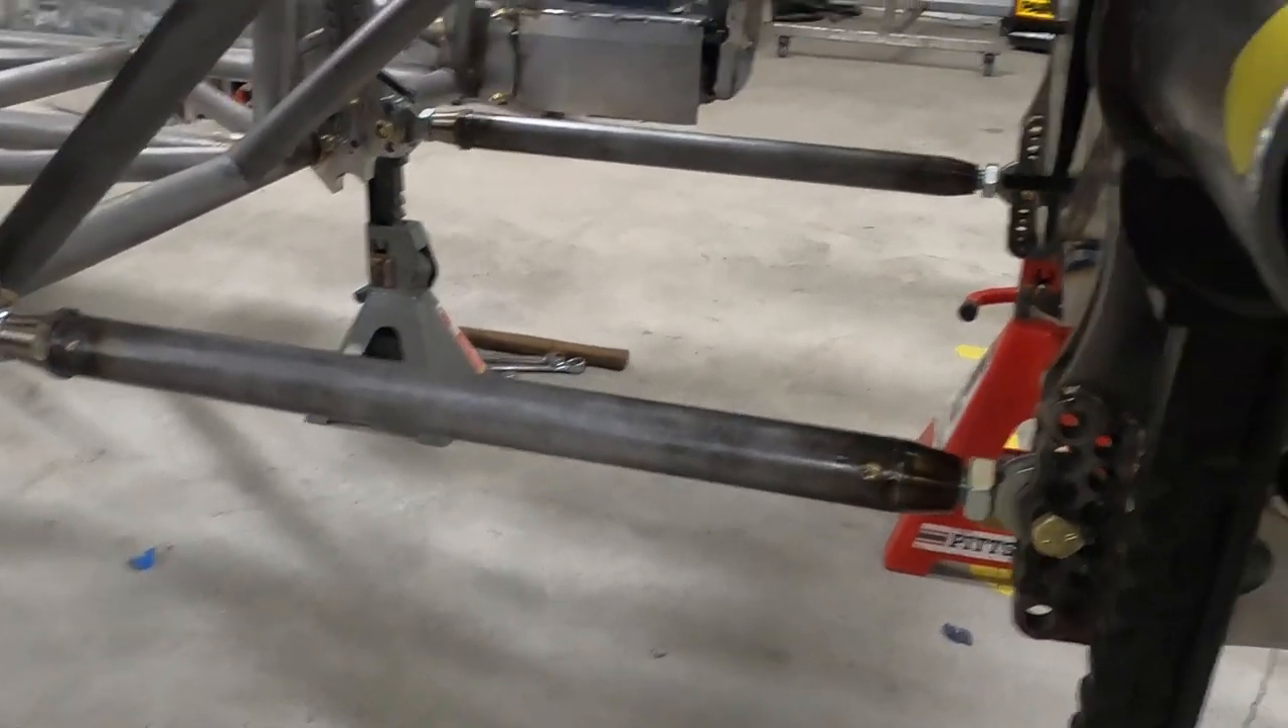But four link bars are in obviously they're just mocked up throwing in random holes and whatnot but uh it's getting there.